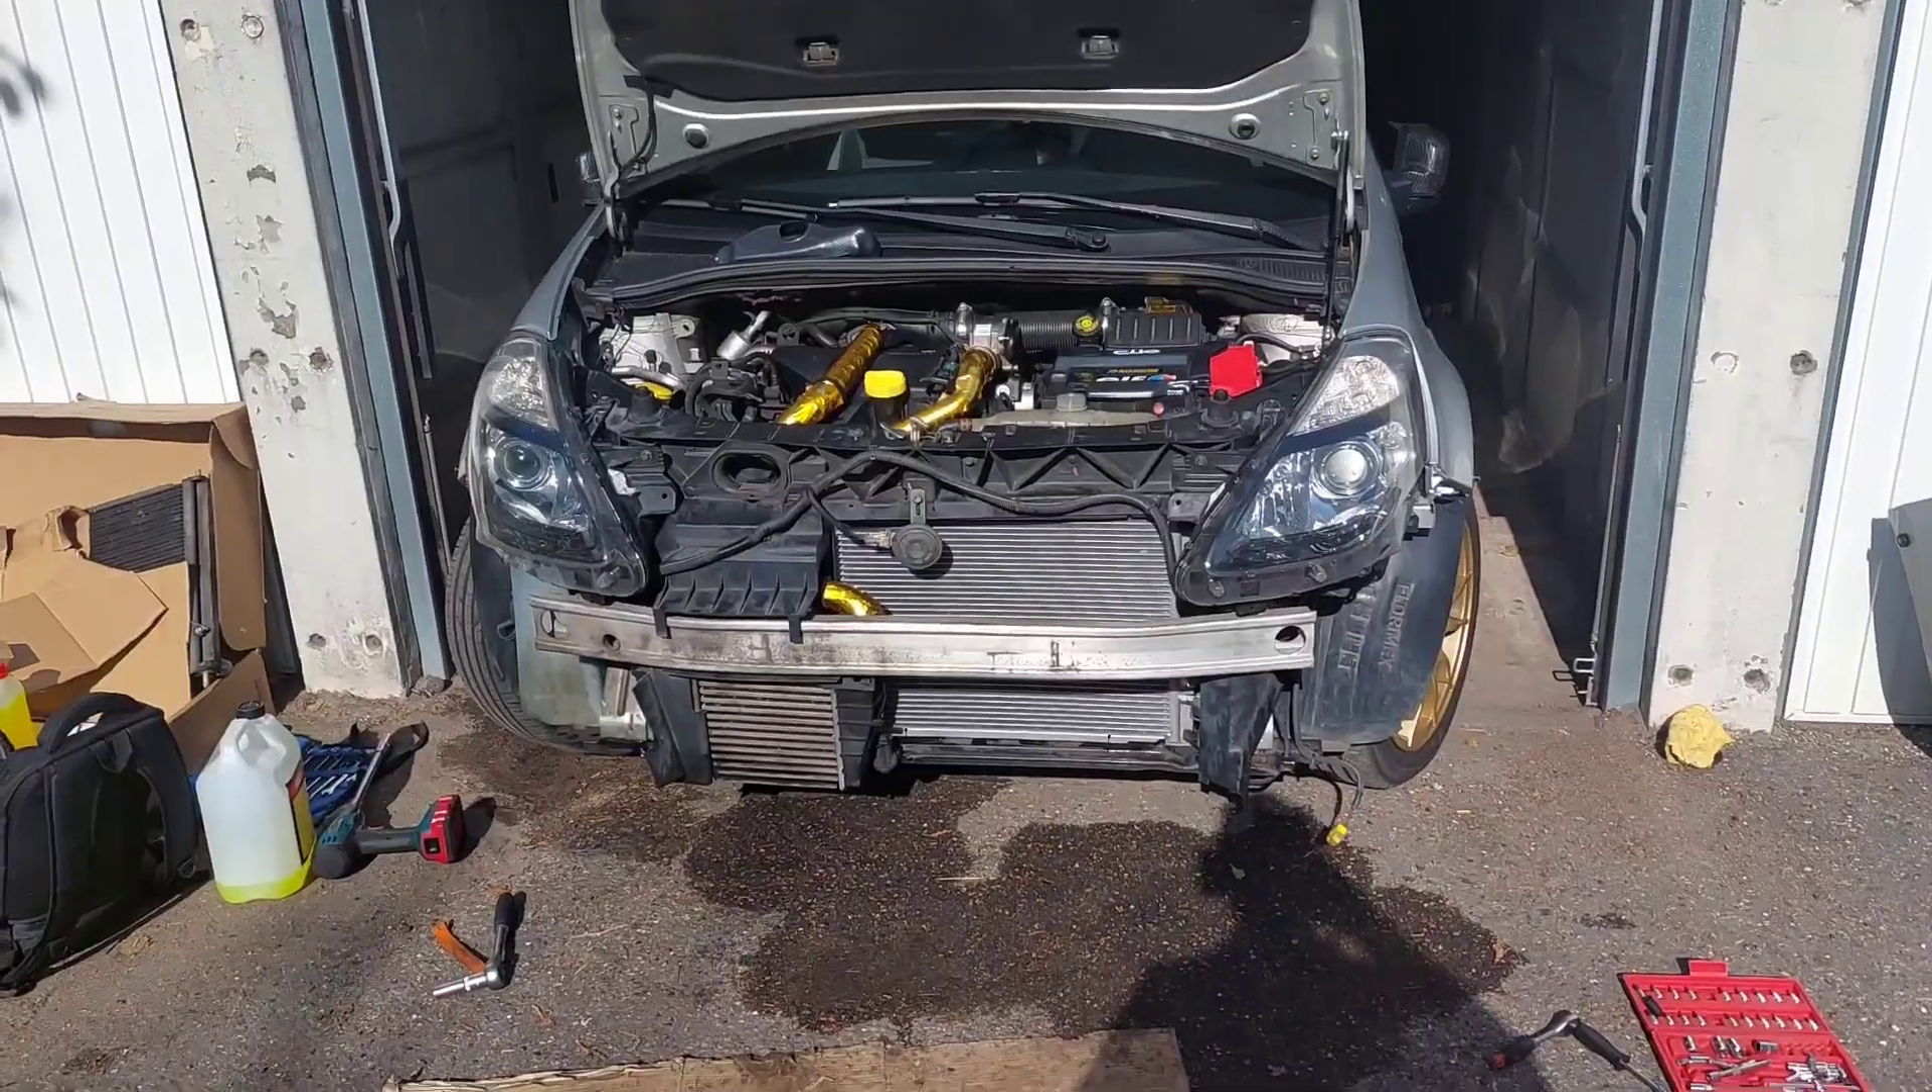Donc là j'ai remonté encore des éléments Les phares.